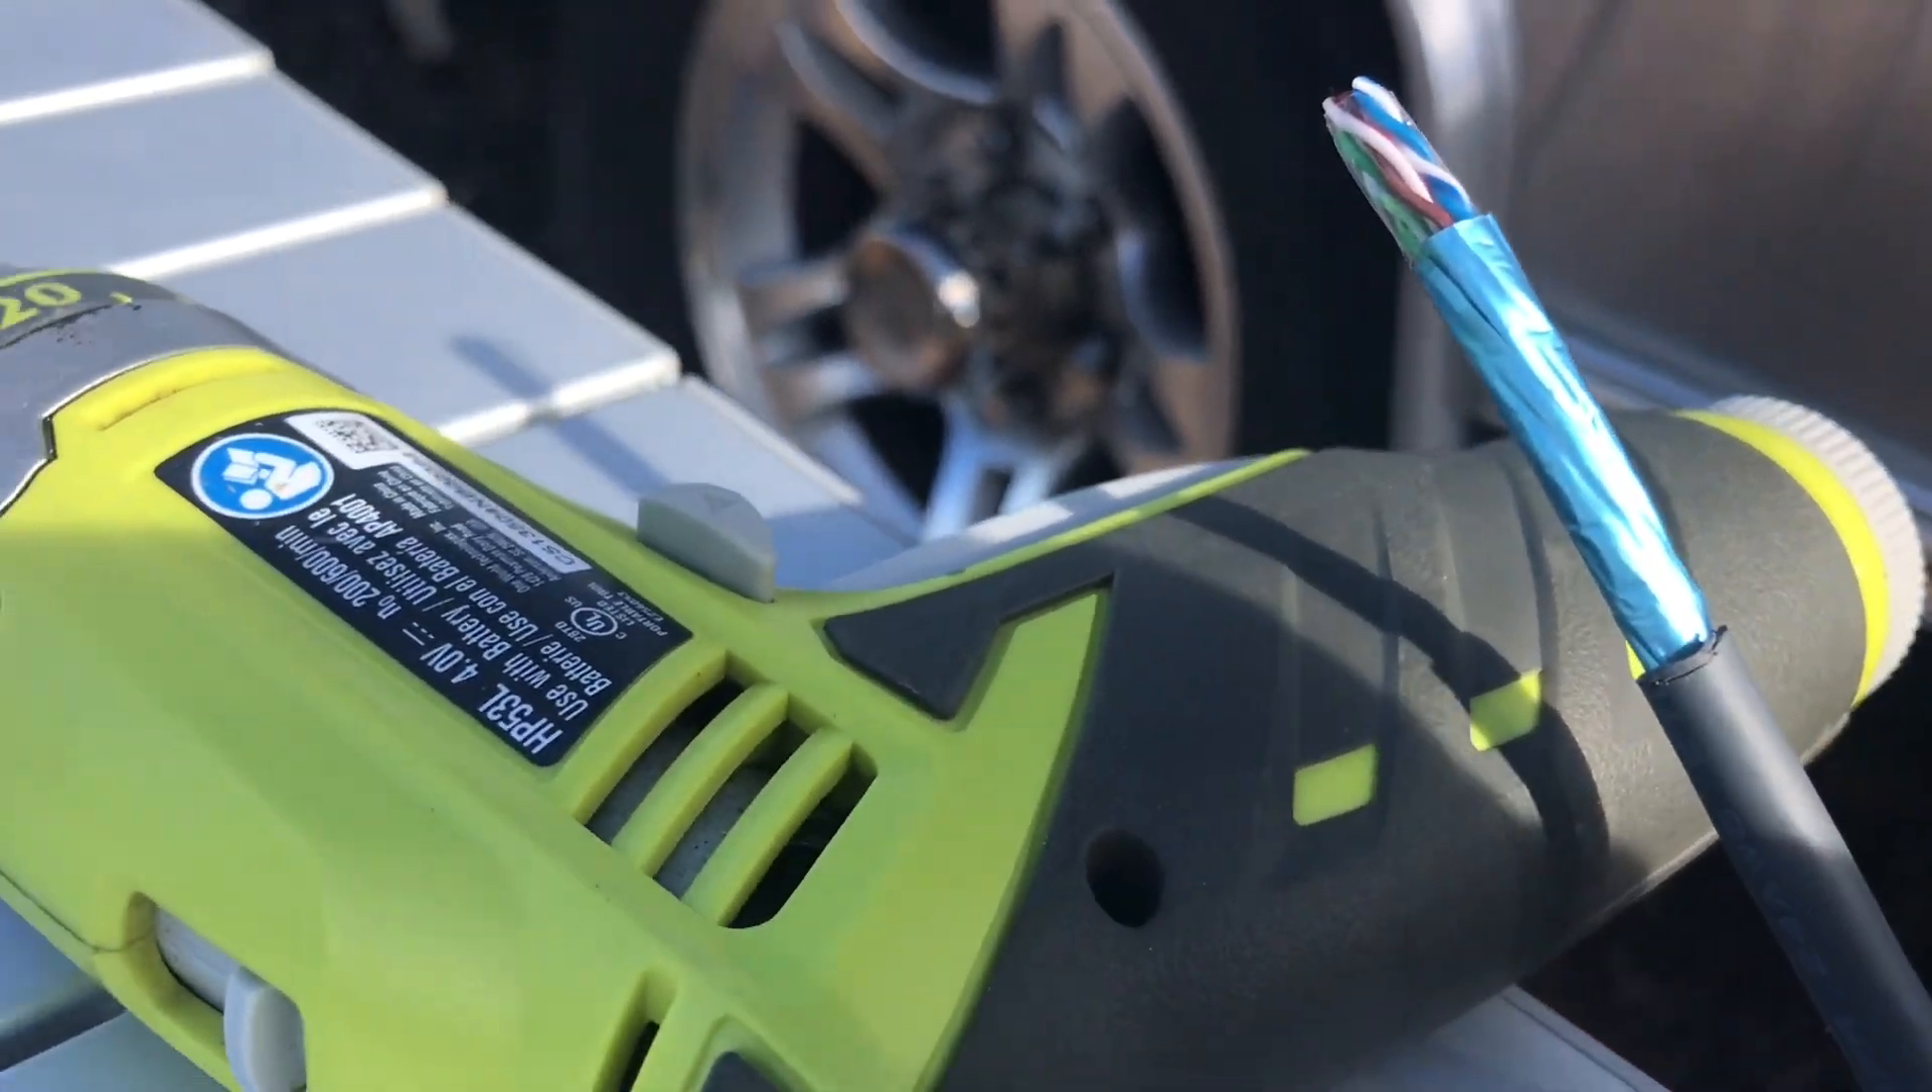So I've cut the cord and I pulled the gray covering off.